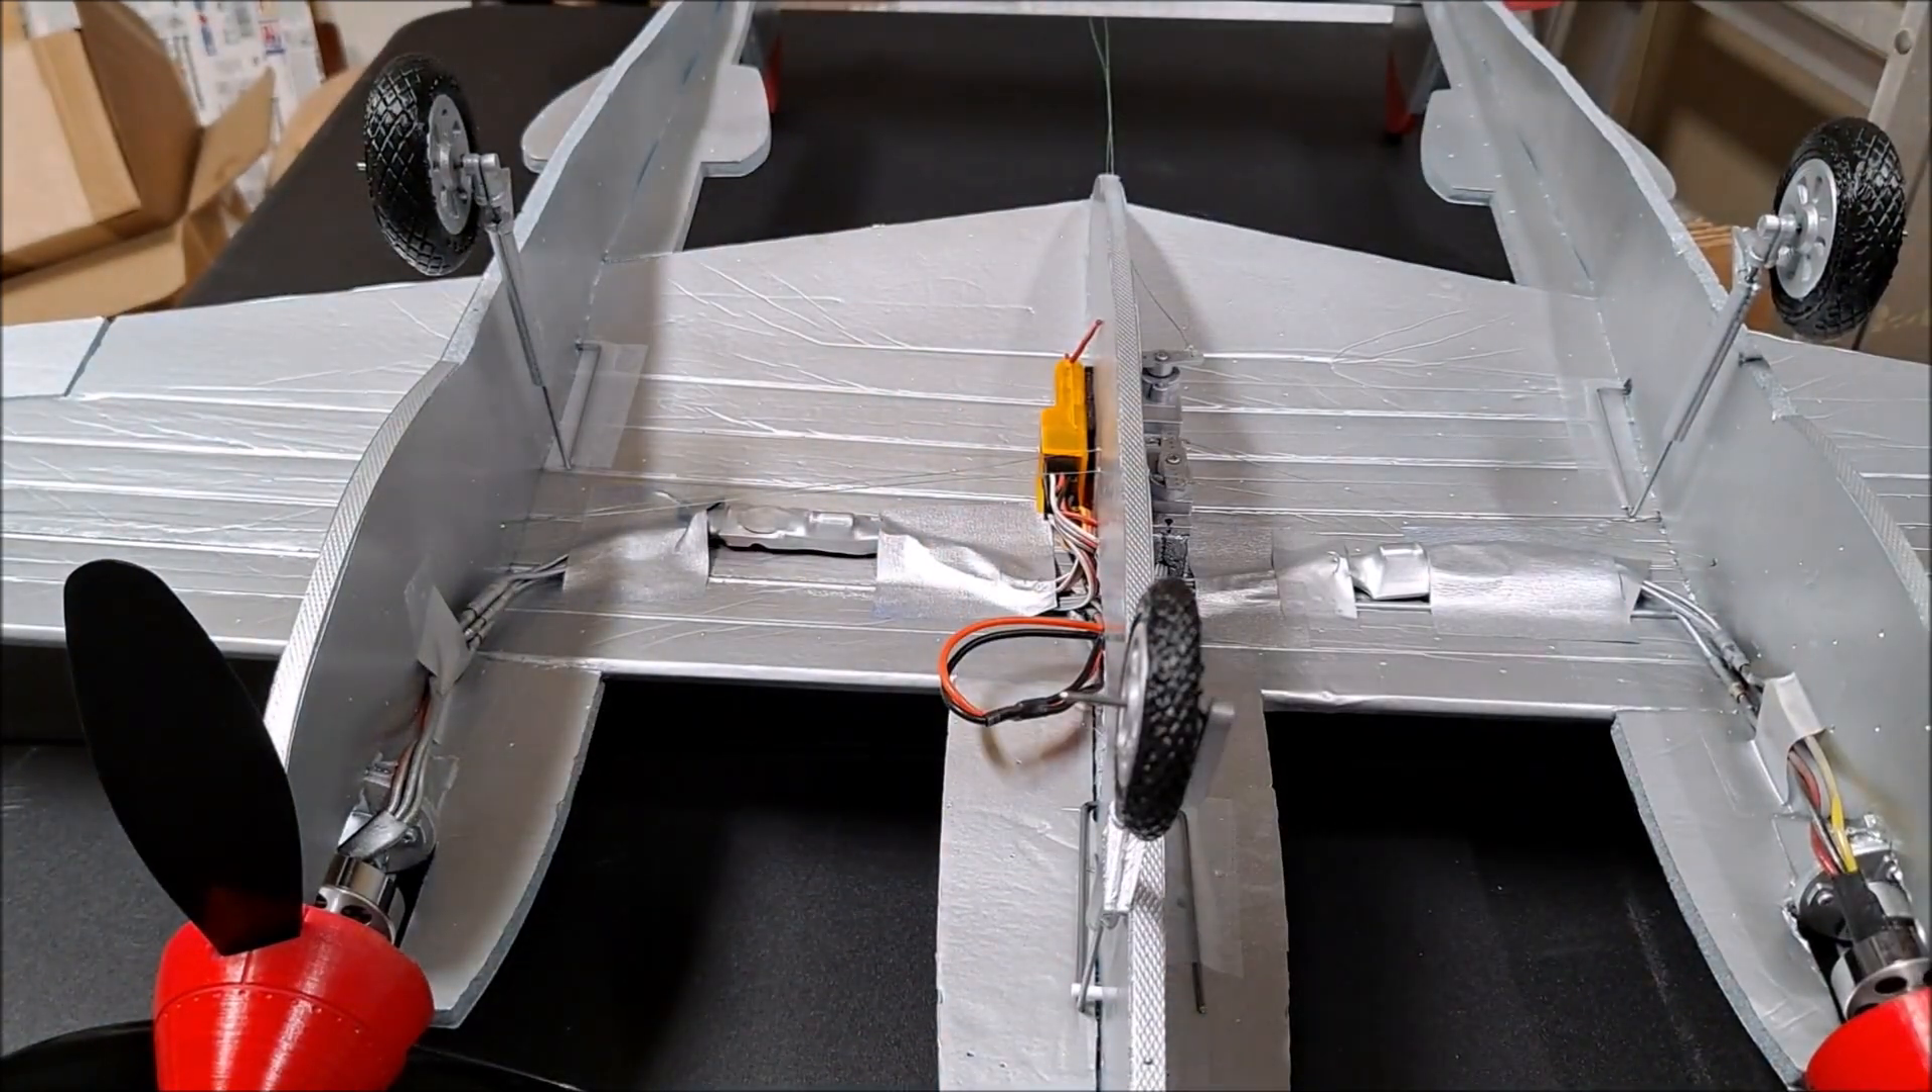Okay, now with all three wheels on there, now it looks the way it's supposed to.